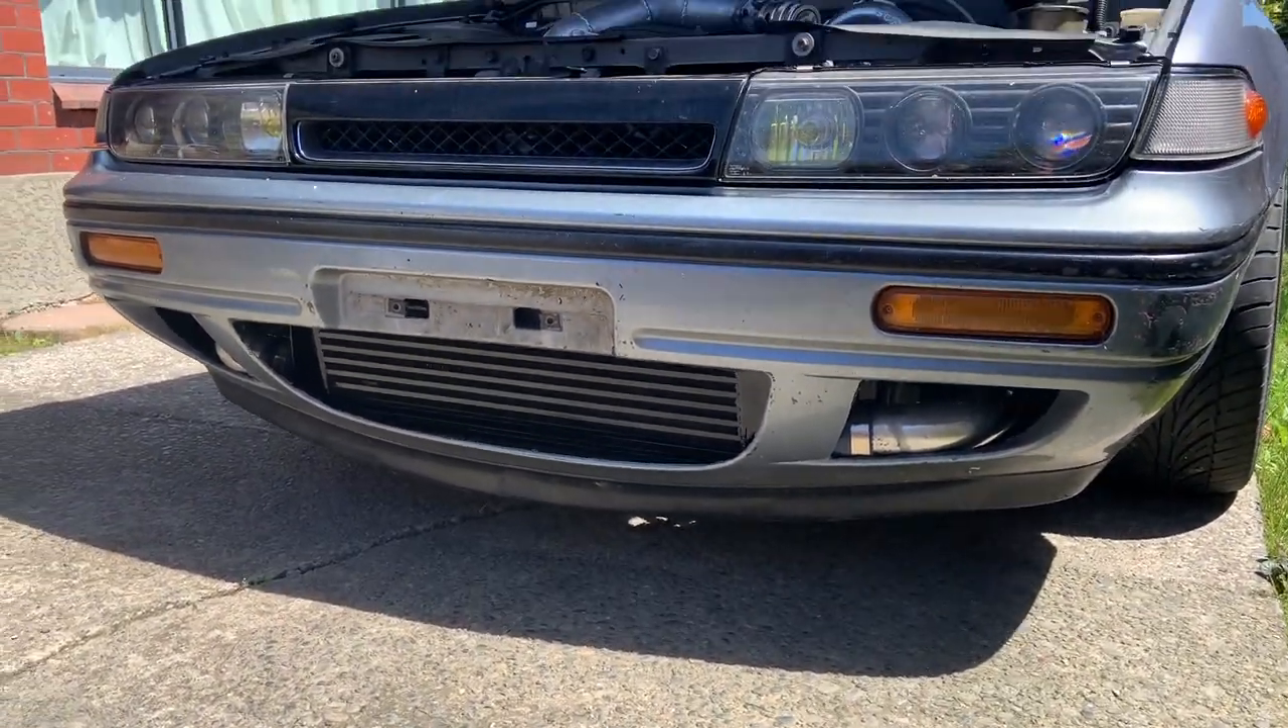How to put your bumper on, zip ties, DriftSpec G. Alright, bumper's on now. Looks pretty good, nice and stealth and tucked away.